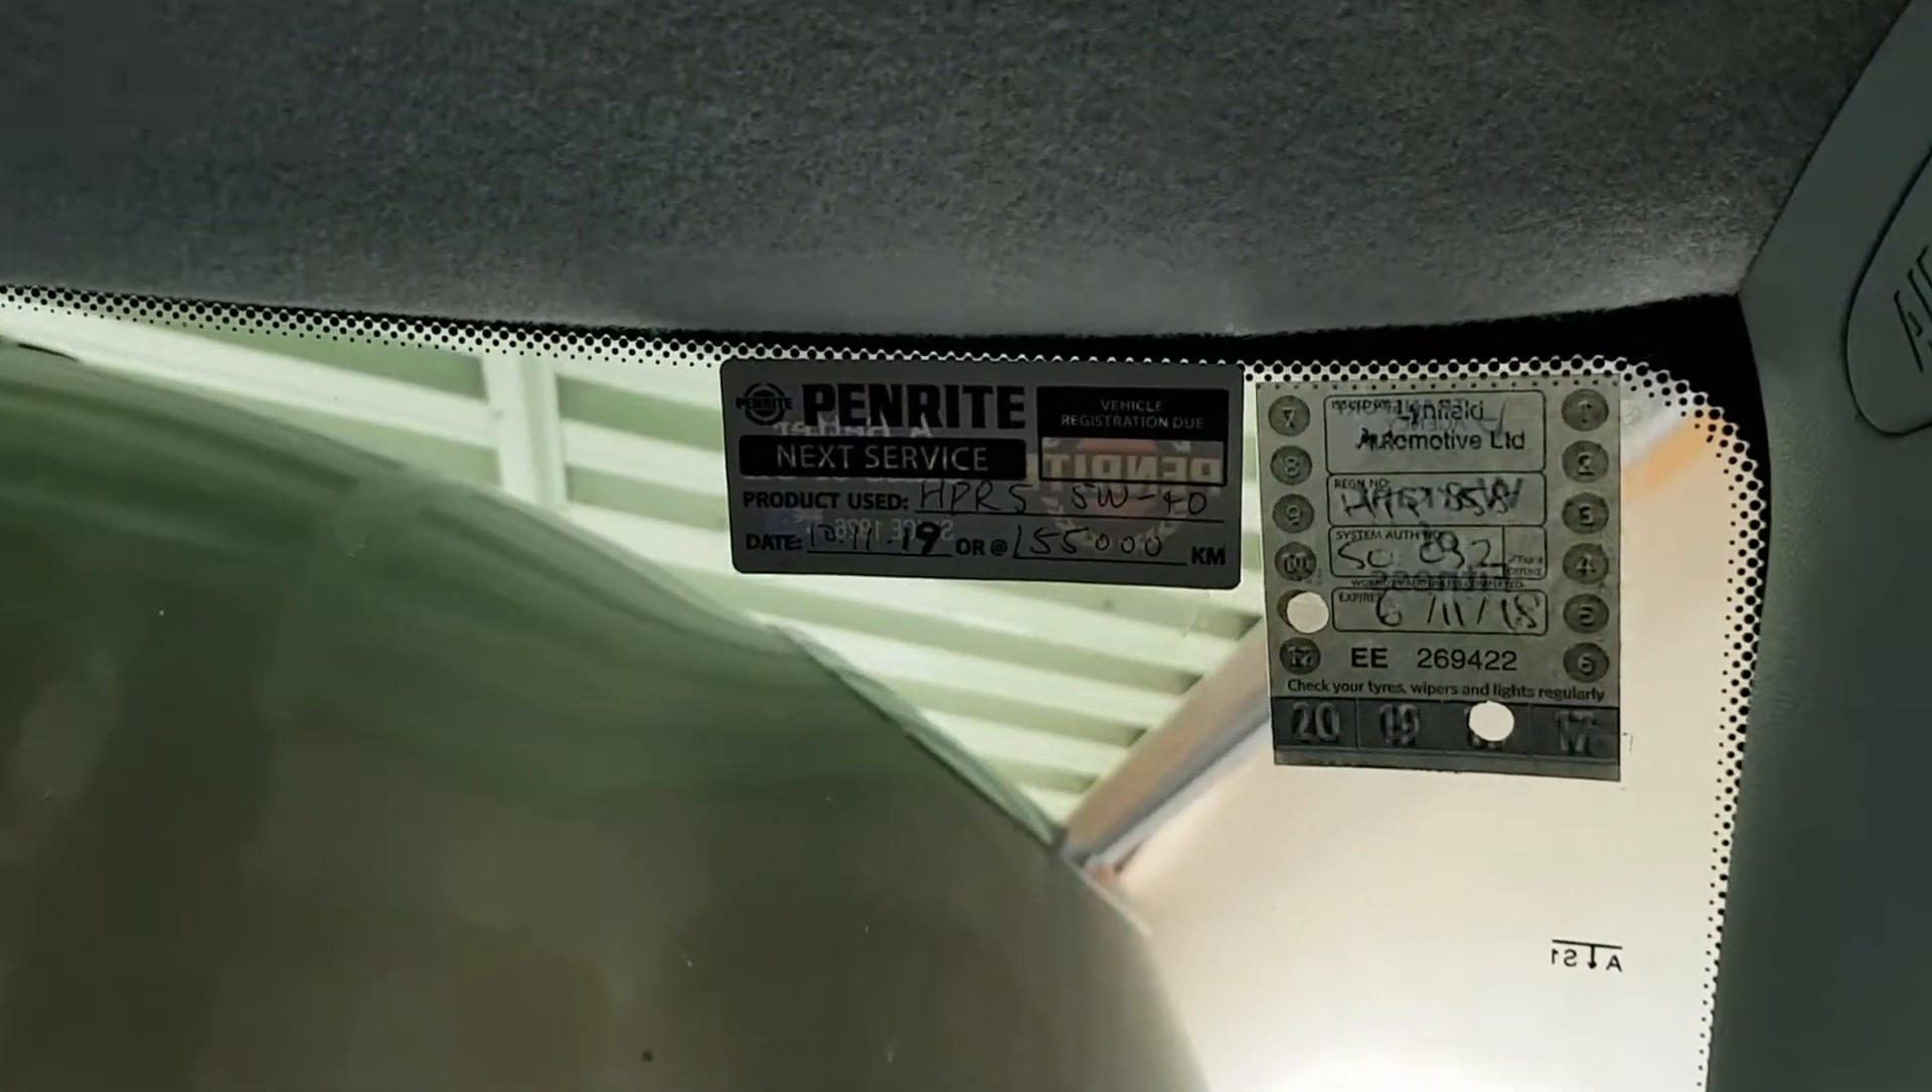I've just put the sticker on the top of the windscreen. That's usually where you'll find these service stickers. And I've just put it all the way at the top so that it's out of the way when you're driving.